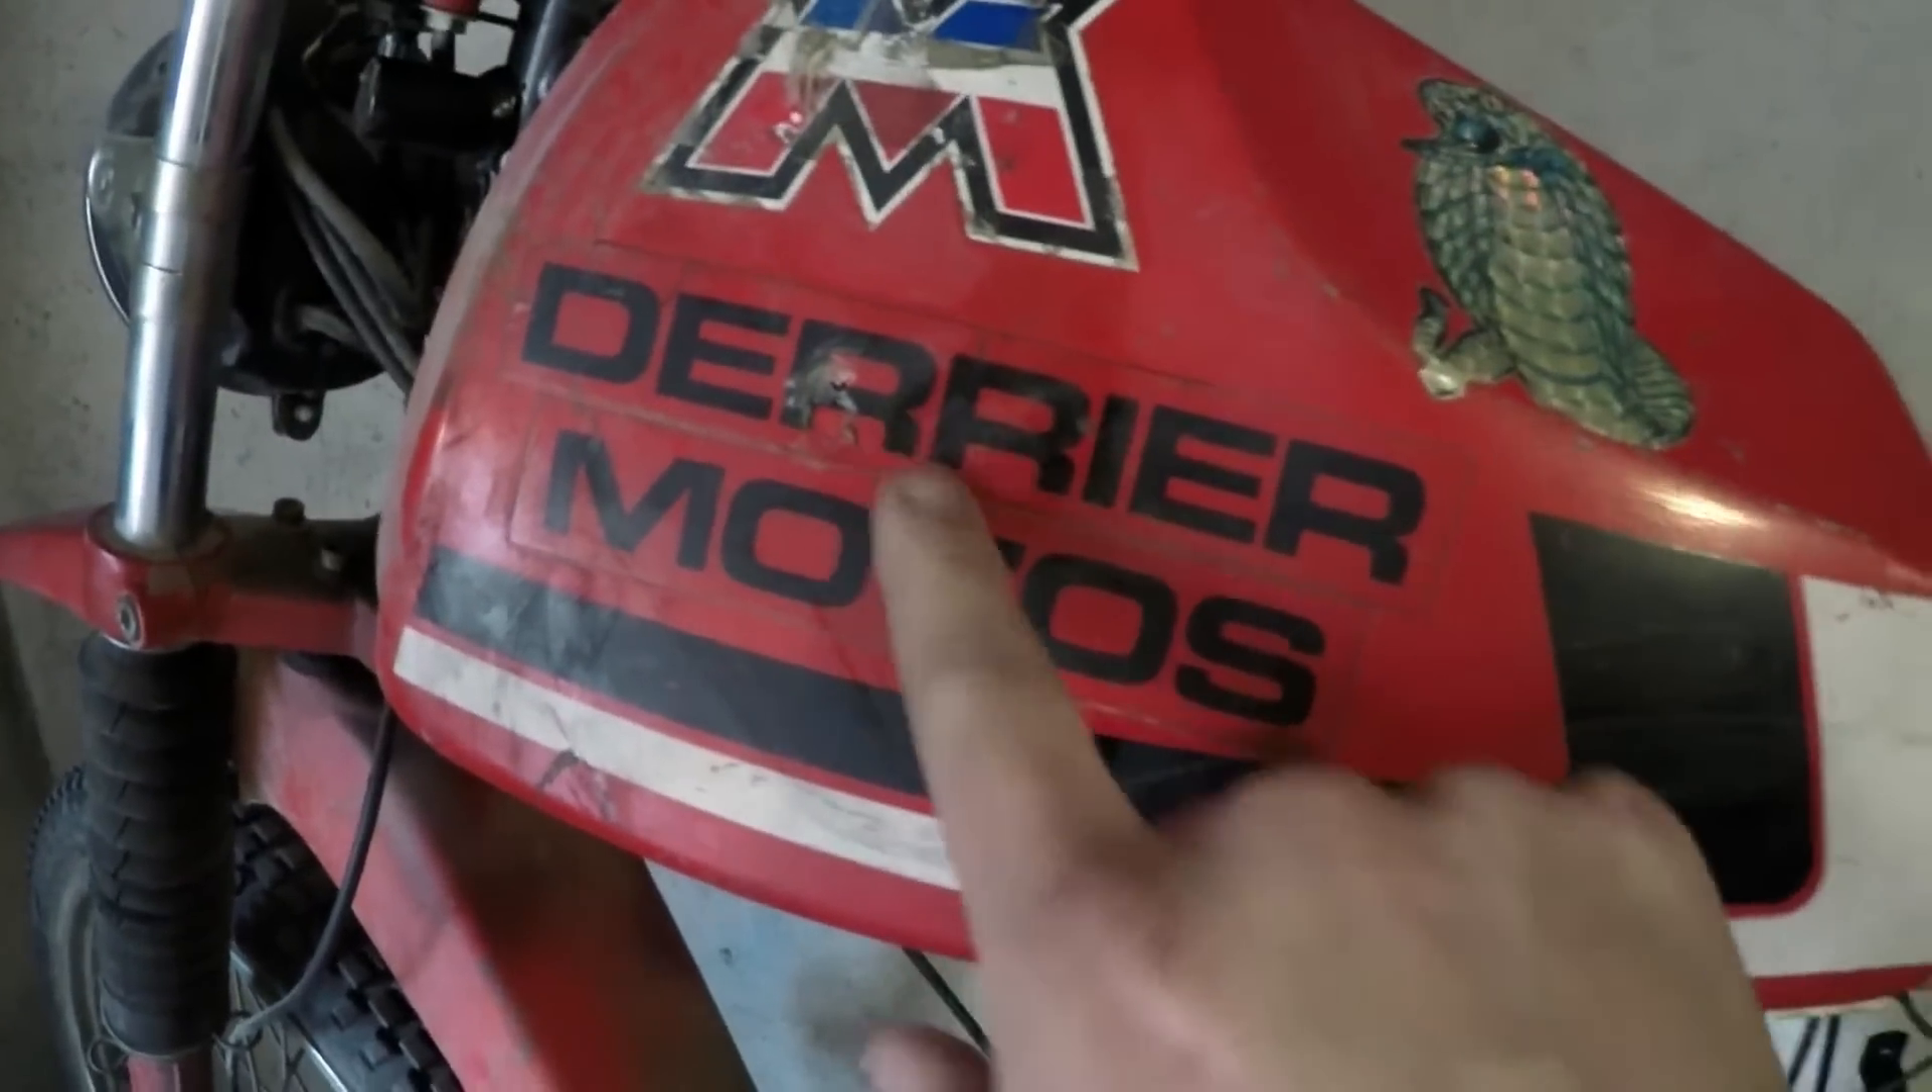Allez le réservoir est en place.